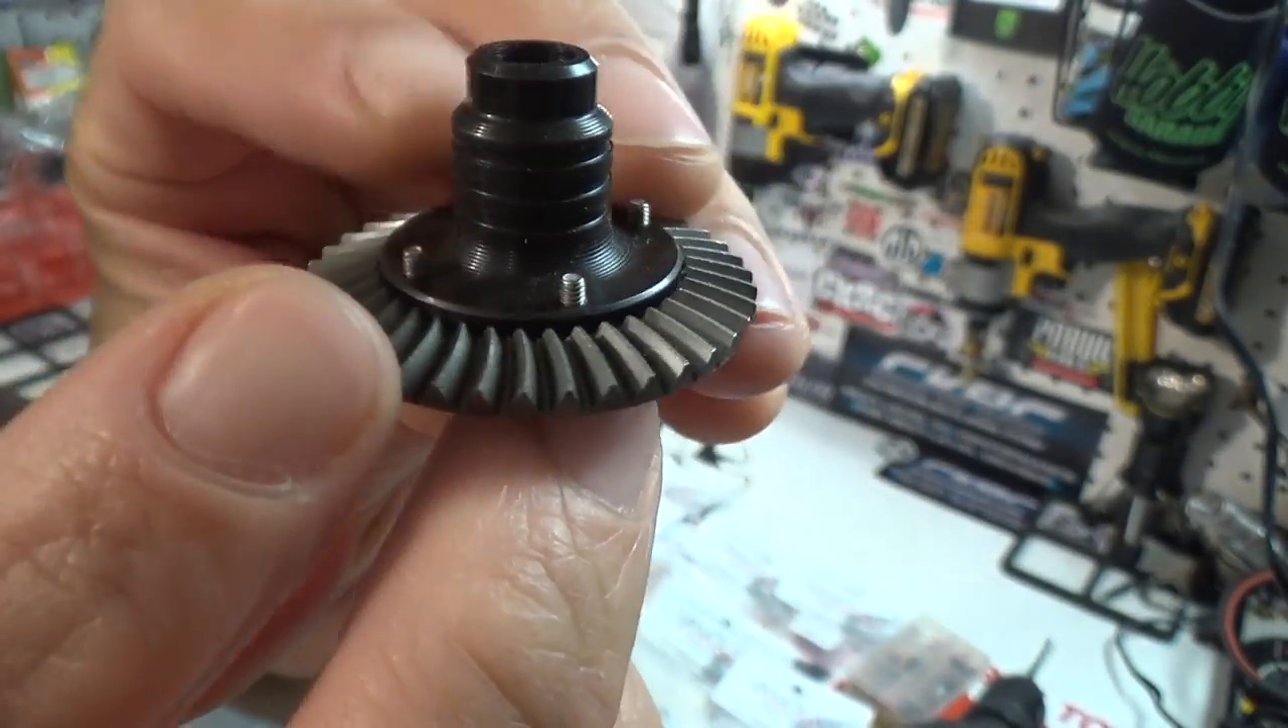Now we have the spool installed on the Axial Racing HD ring gear or bevel gear here.